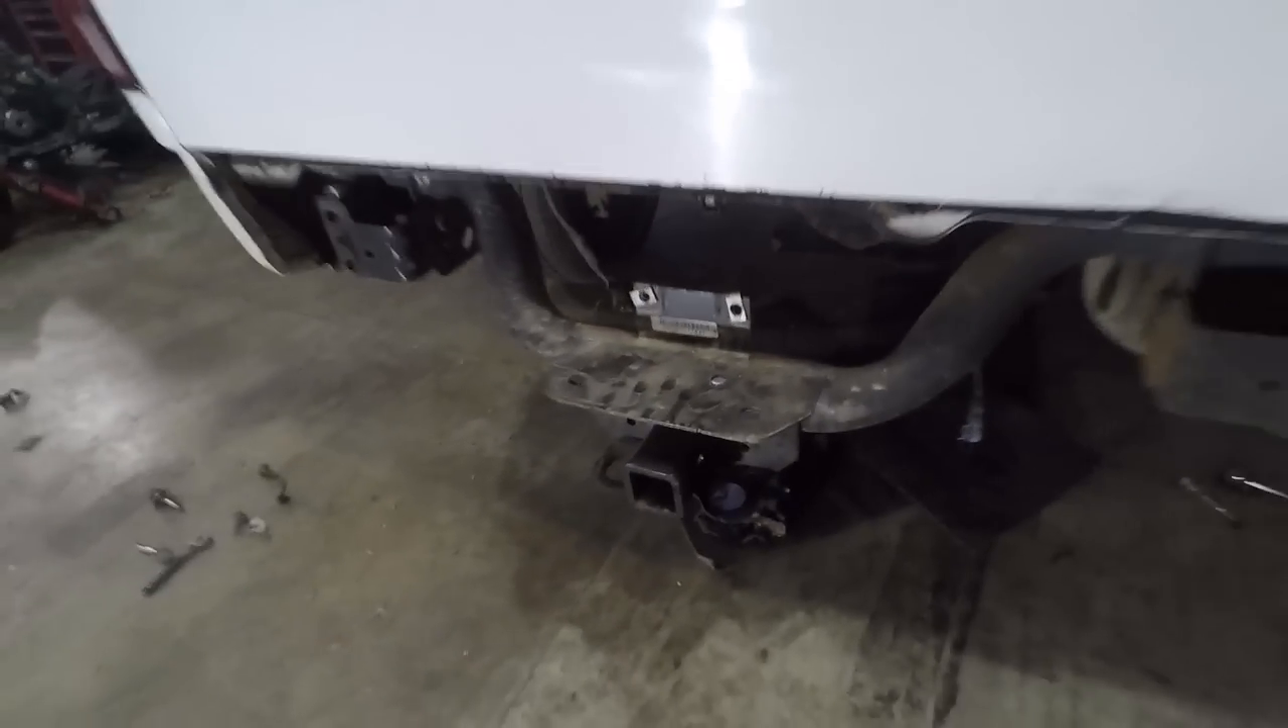All right the bumper's off pretty straightforward.